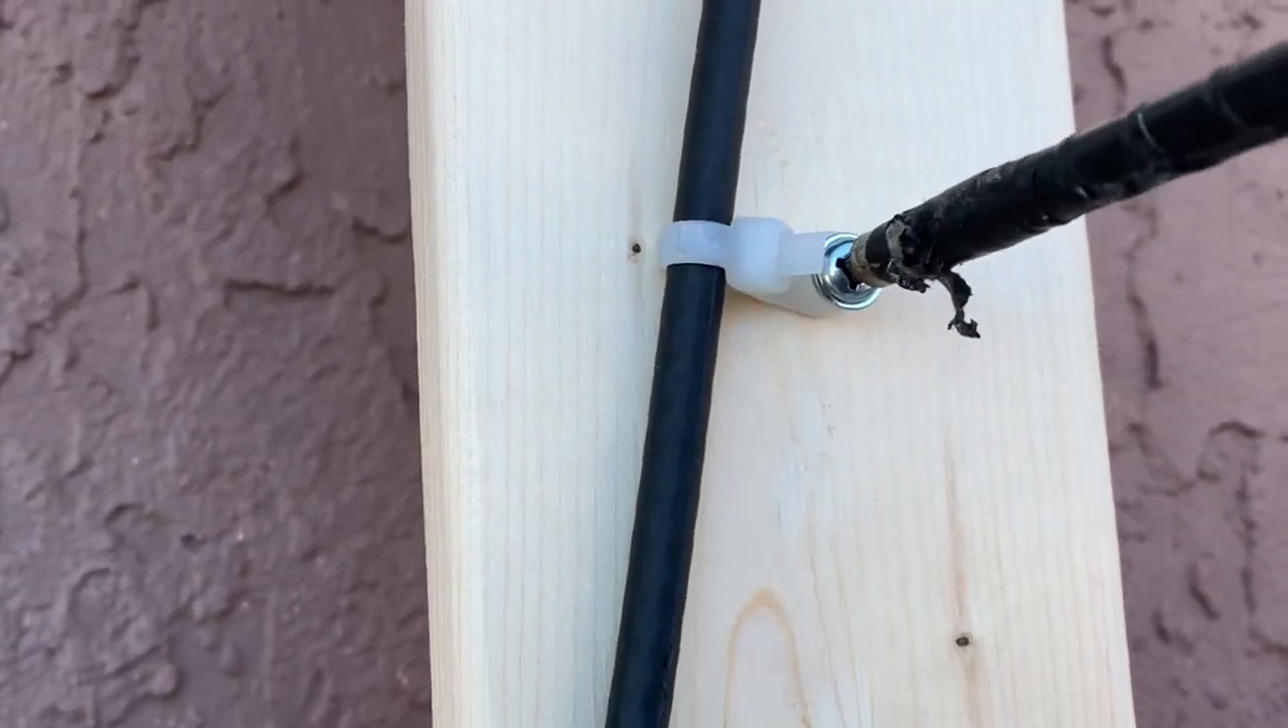I used a zip tie around the coax cable and secured it to the board with a screw.